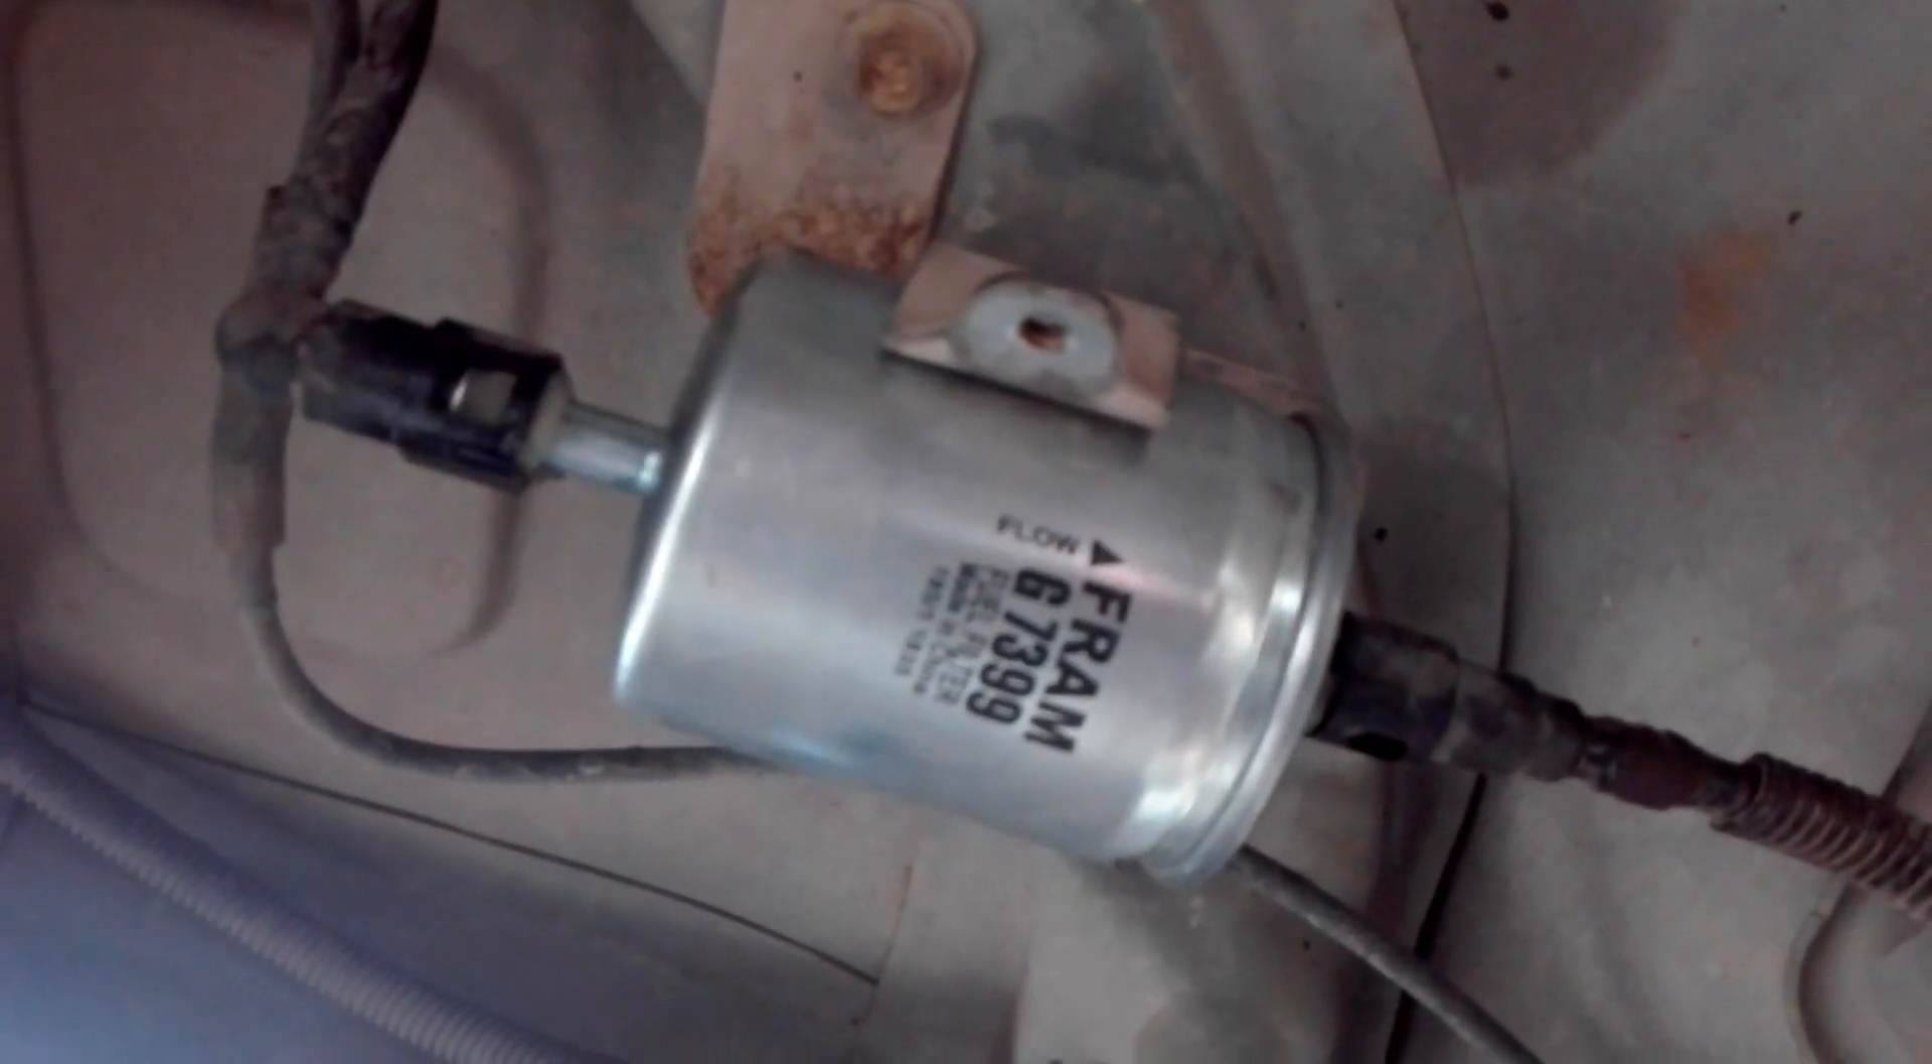Ya está colocado el filtro nuevo.